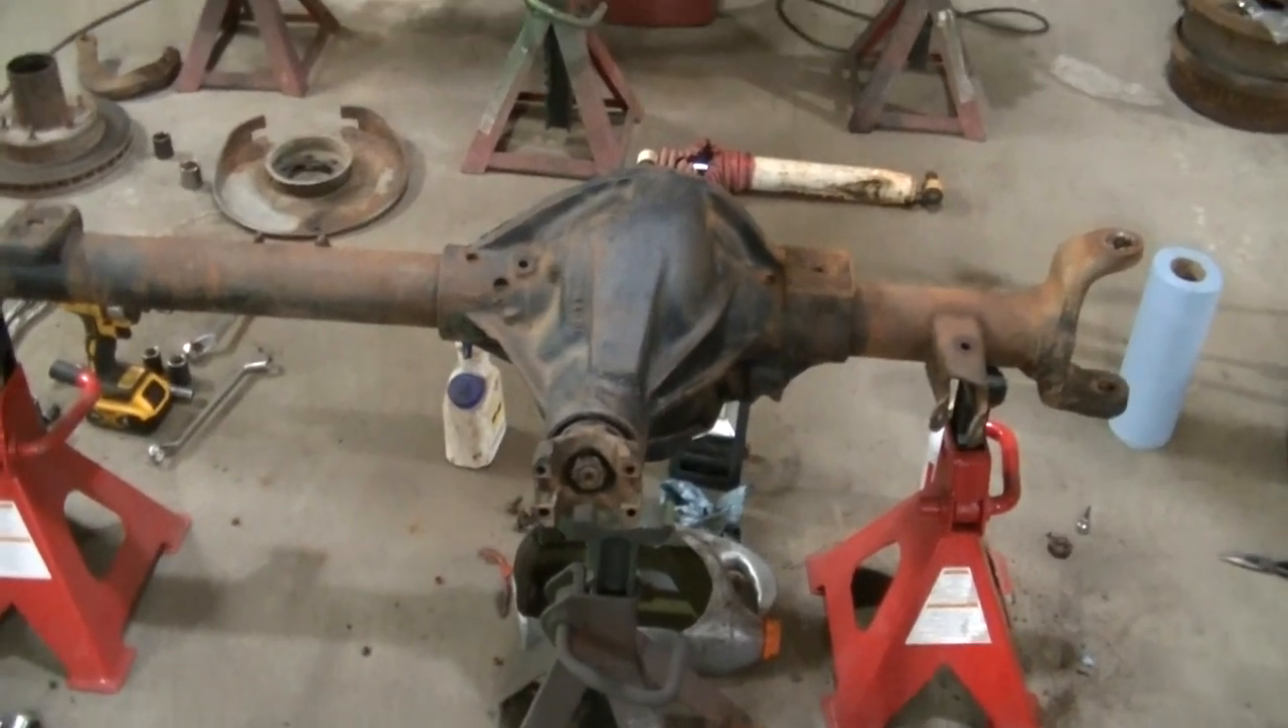So there's the axle pretty much all disassembled except for the the gears and stuff like that.